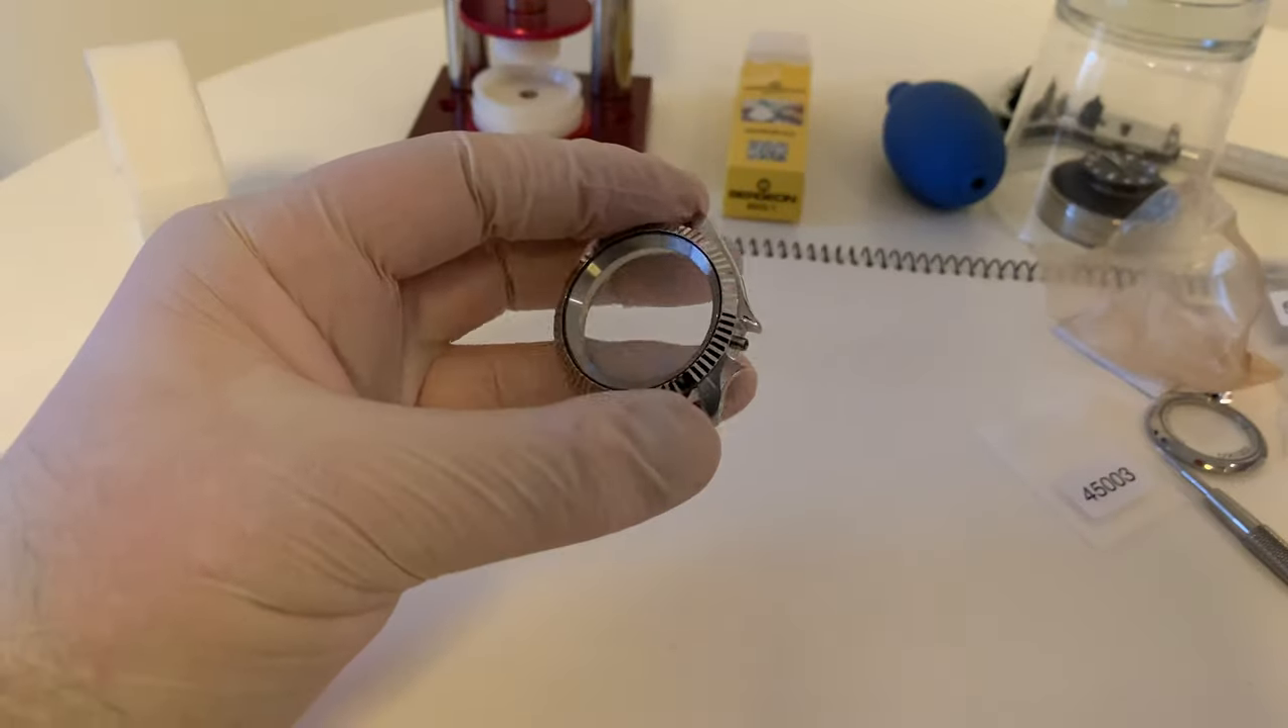So there you go guys the crystal is in and is looking really really nice.